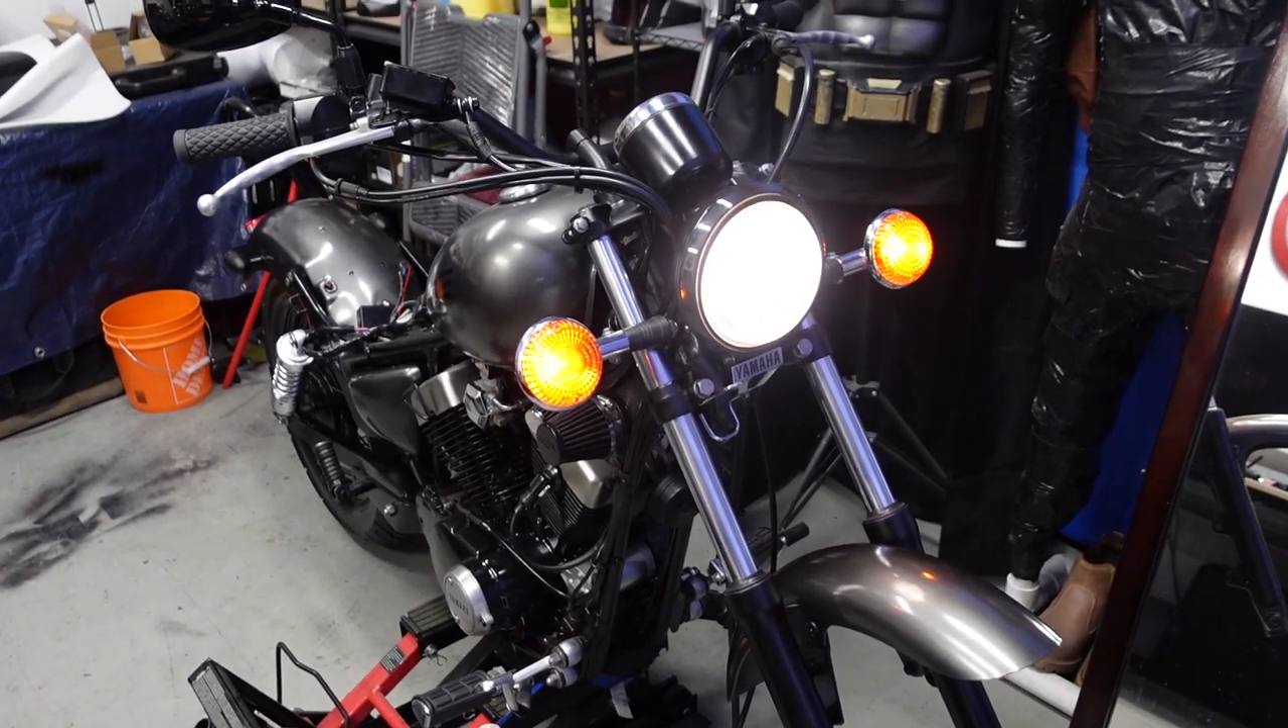Now to do the front signals. All right so I installed the front signals.